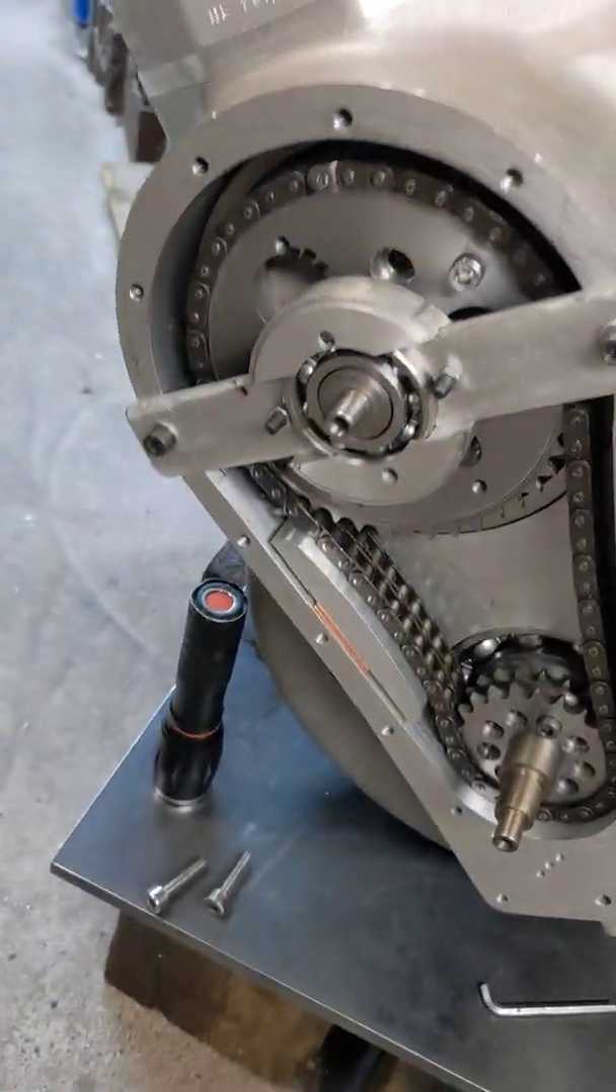We've got all the chain in there to drive the sleeve drive crank and the bearing holder and everything's all locked up nicely.